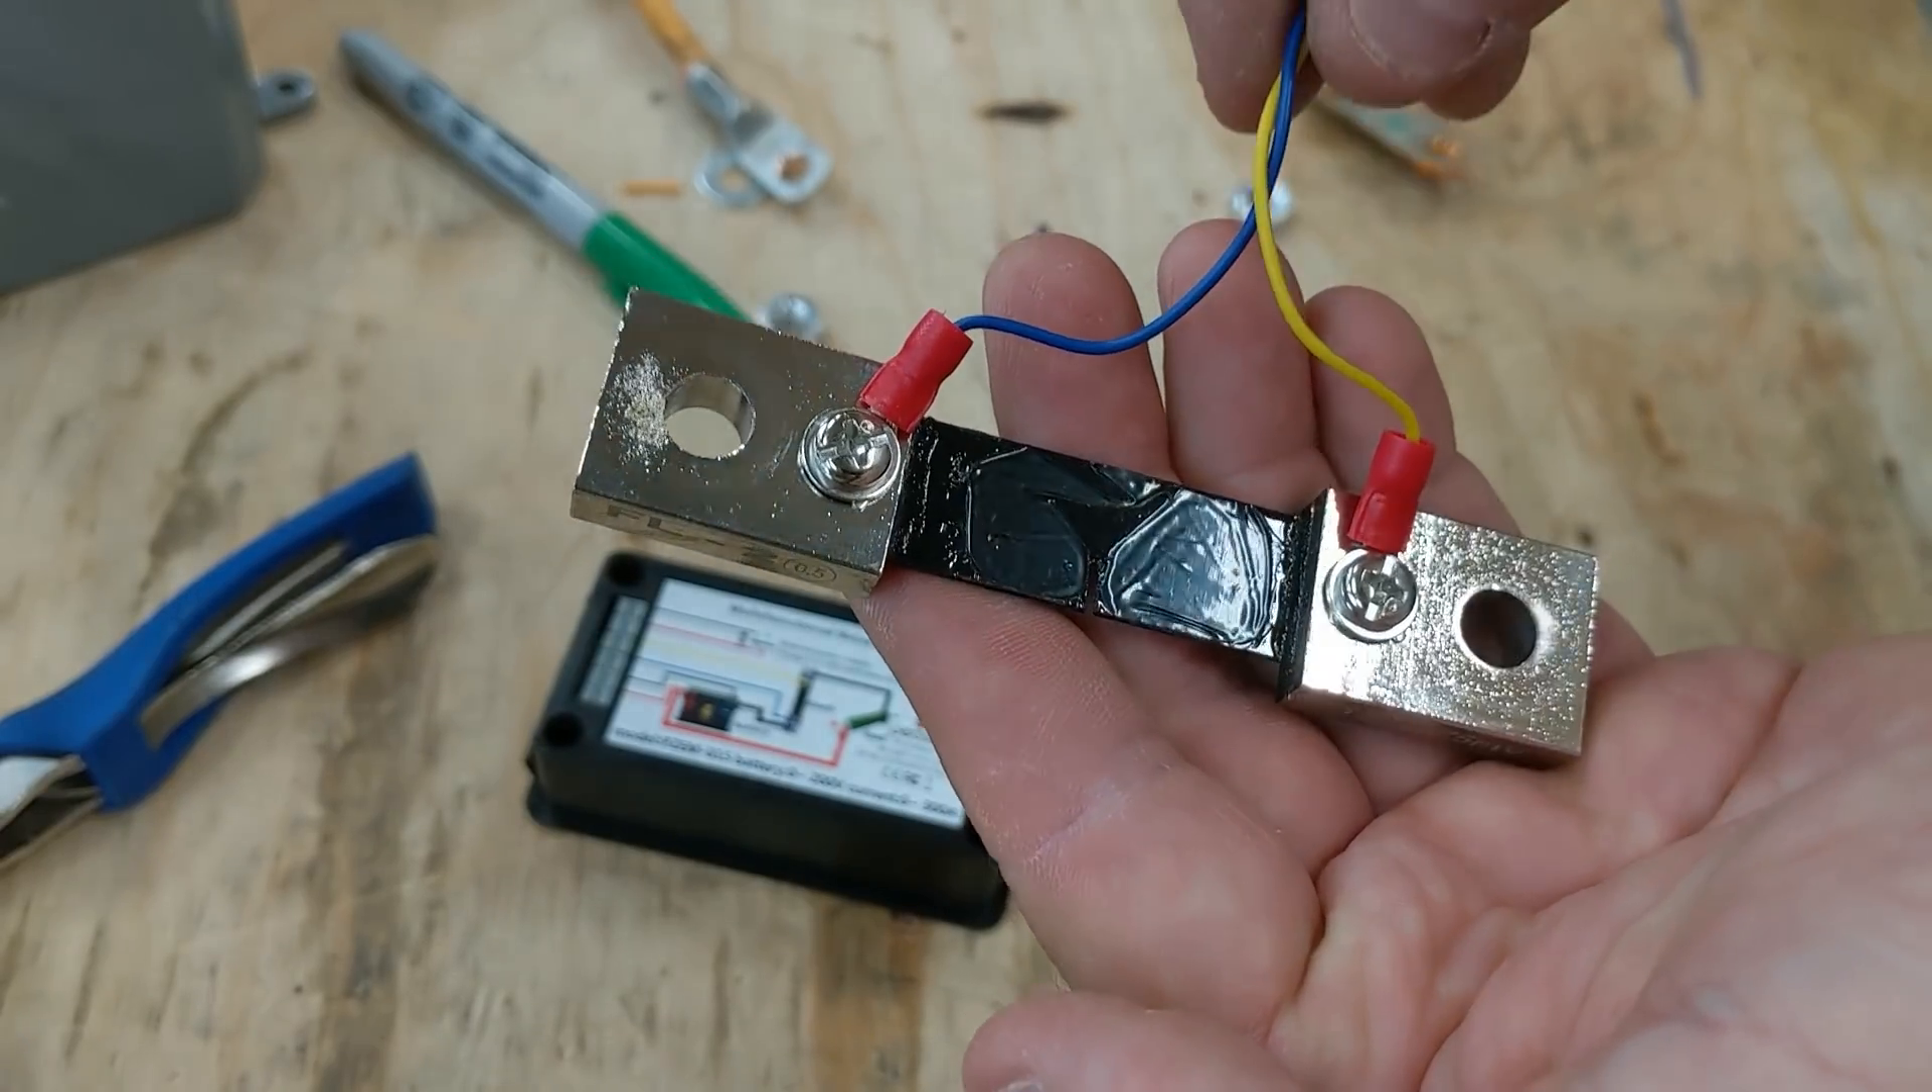So I've already attached these two wires to the back of the shunt.